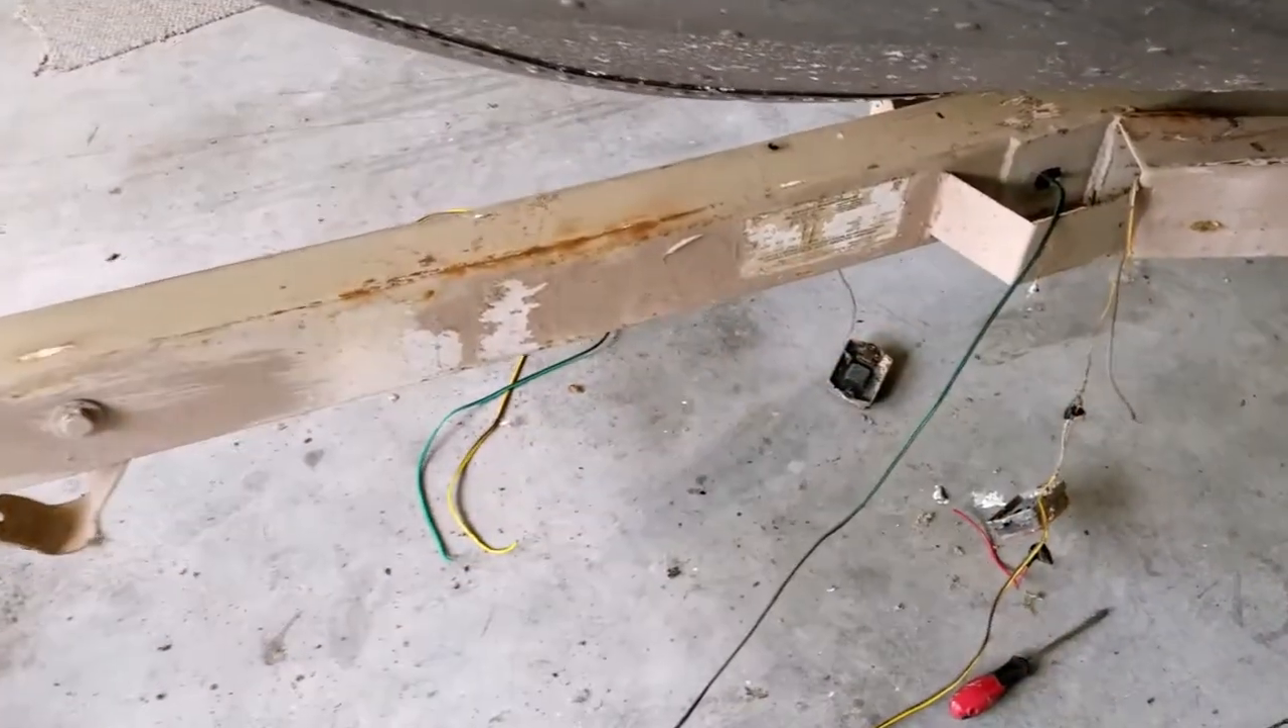So we've pulled out the wiring that was in the tongue back this way through that hole right there.